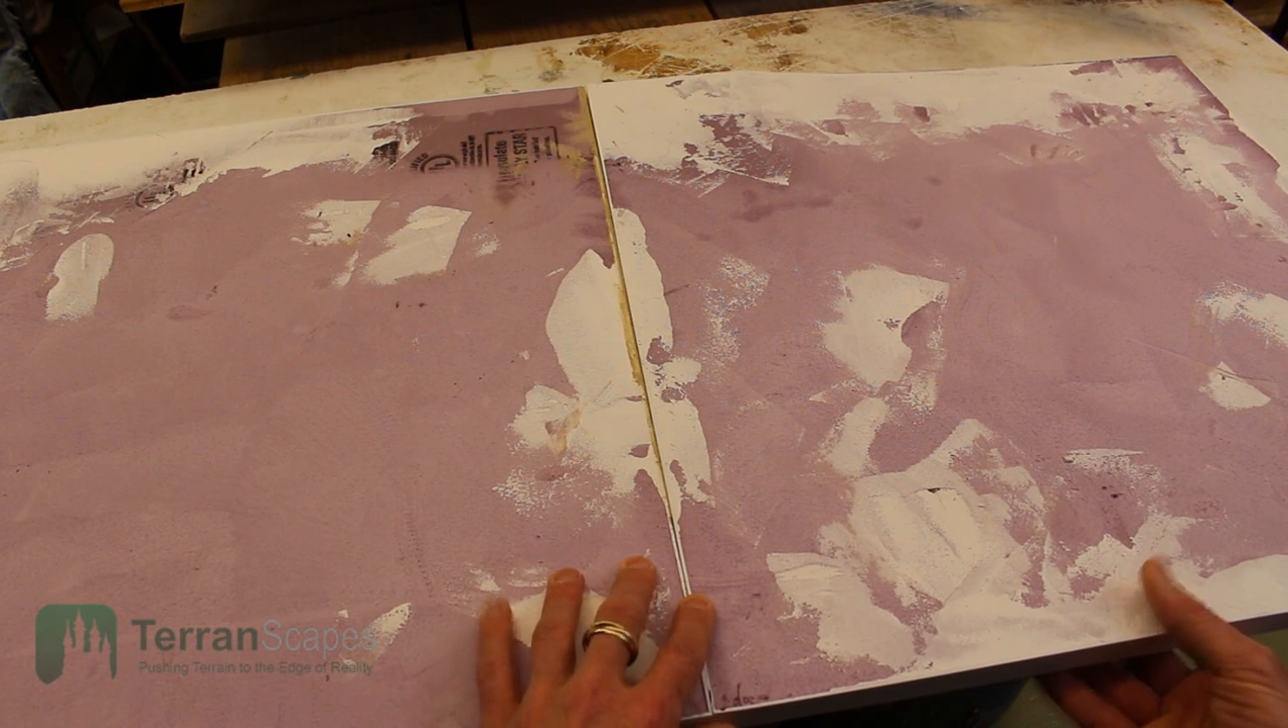But I've been really, really excited with how these edges are matching, and they do seem to be quite a bit, you know, more uniform certainly than what I've been doing in the past.